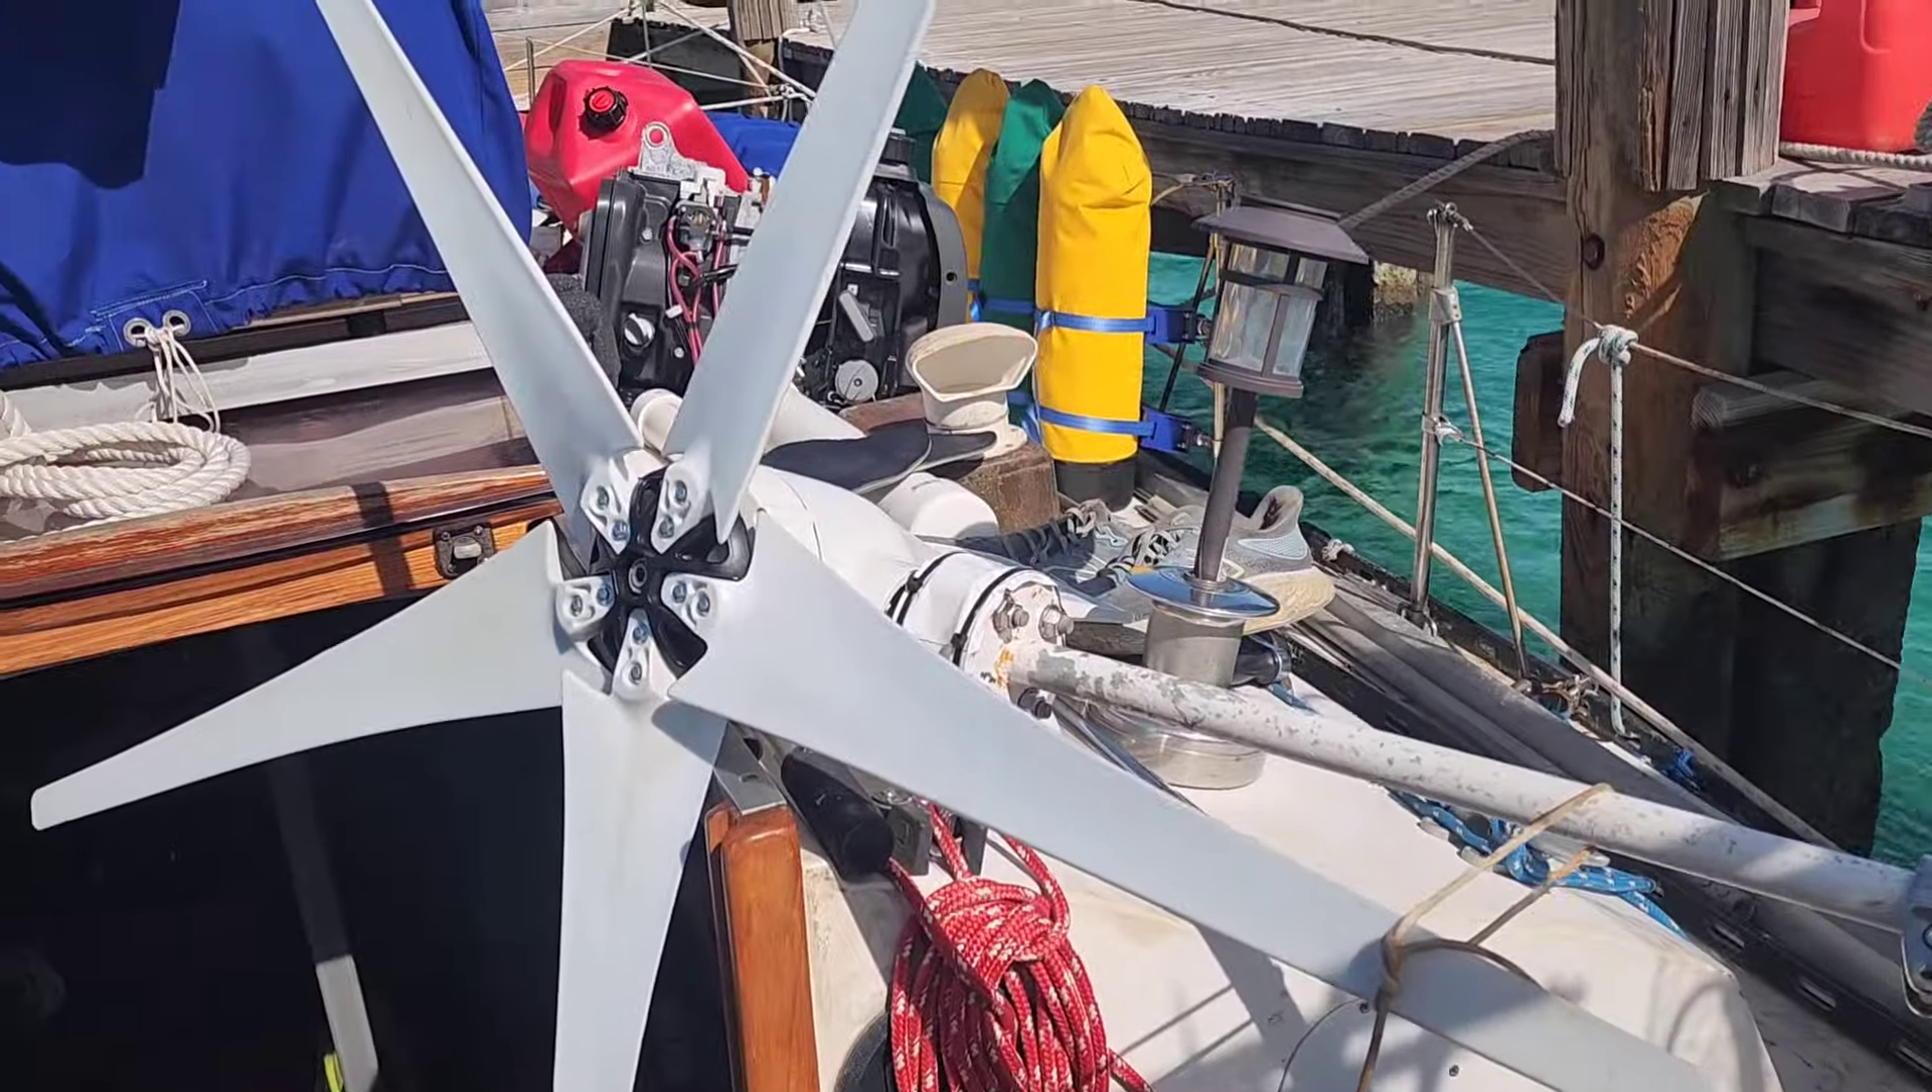The 1600 wind generator is assembled. On the pole.